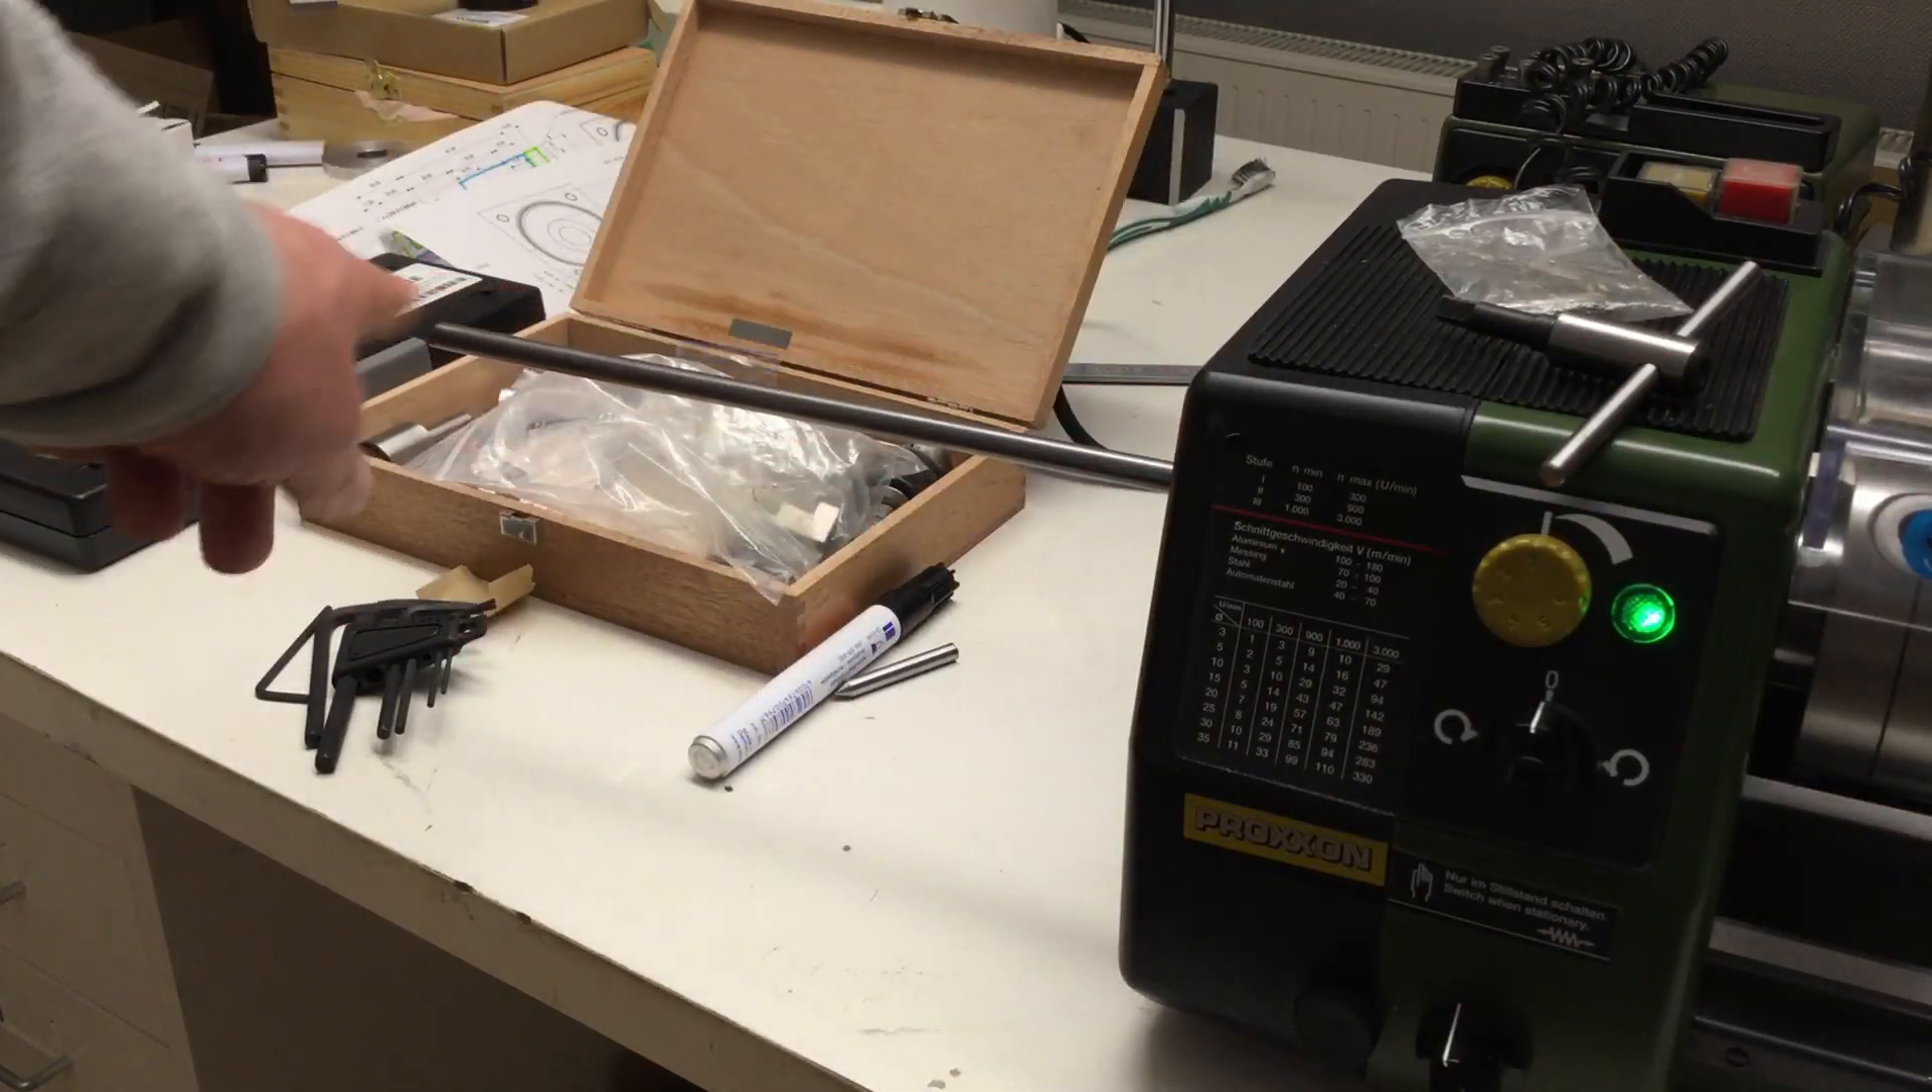Another possible source for the vibrations we saw at the business end is that my round stock is sticking out here quite a lot.